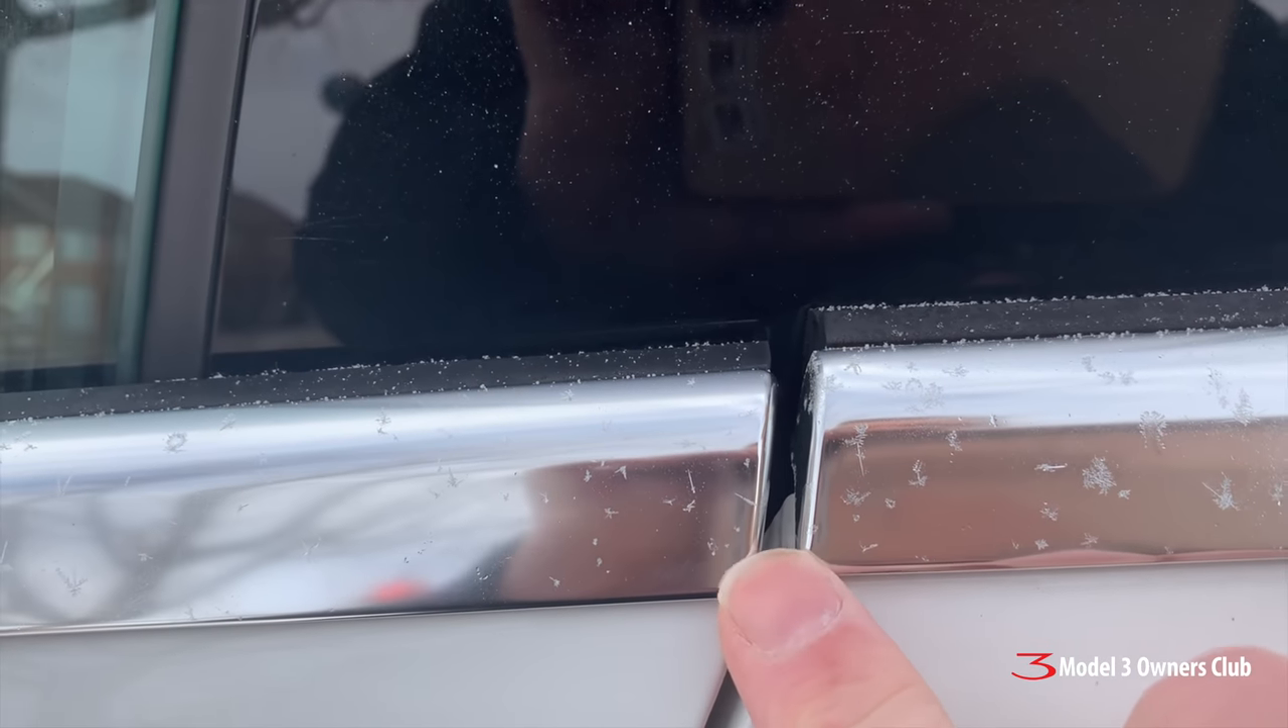Oh look at this. Trim doesn't line up.